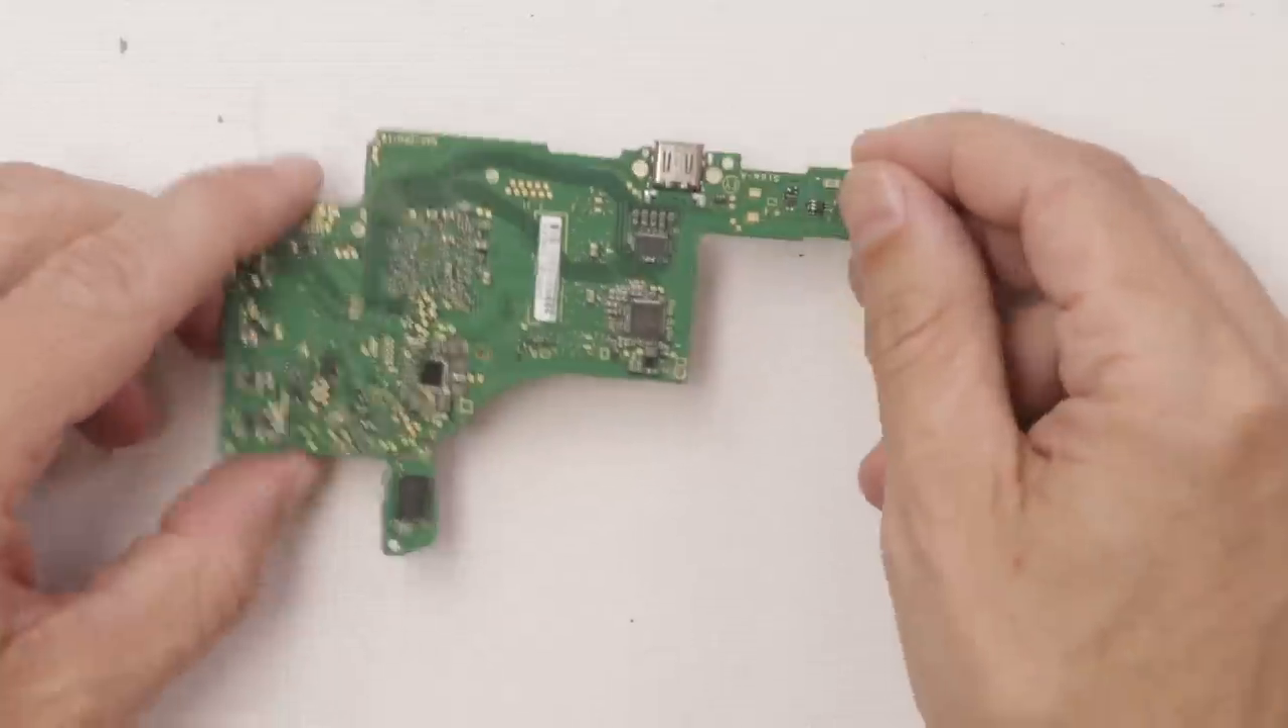Now we've got the motherboard out.